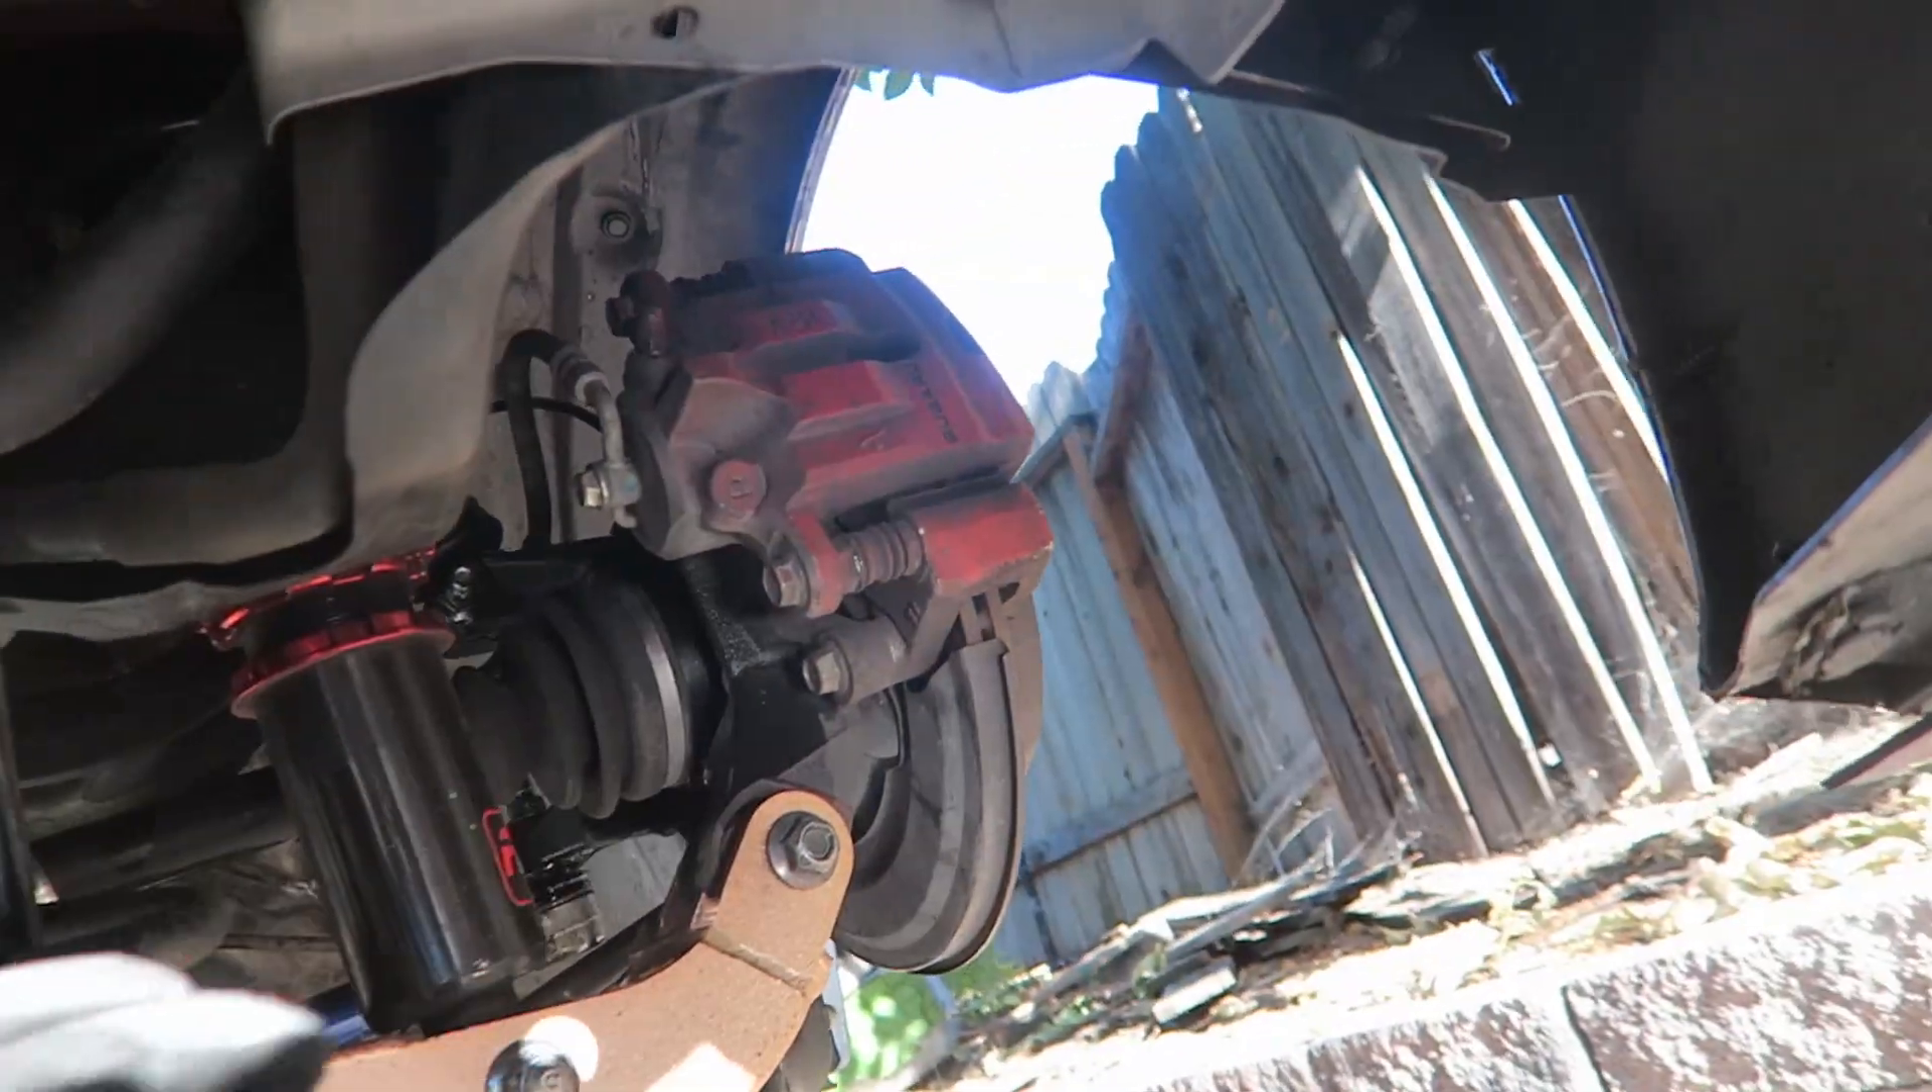So i've taken the wheels off.